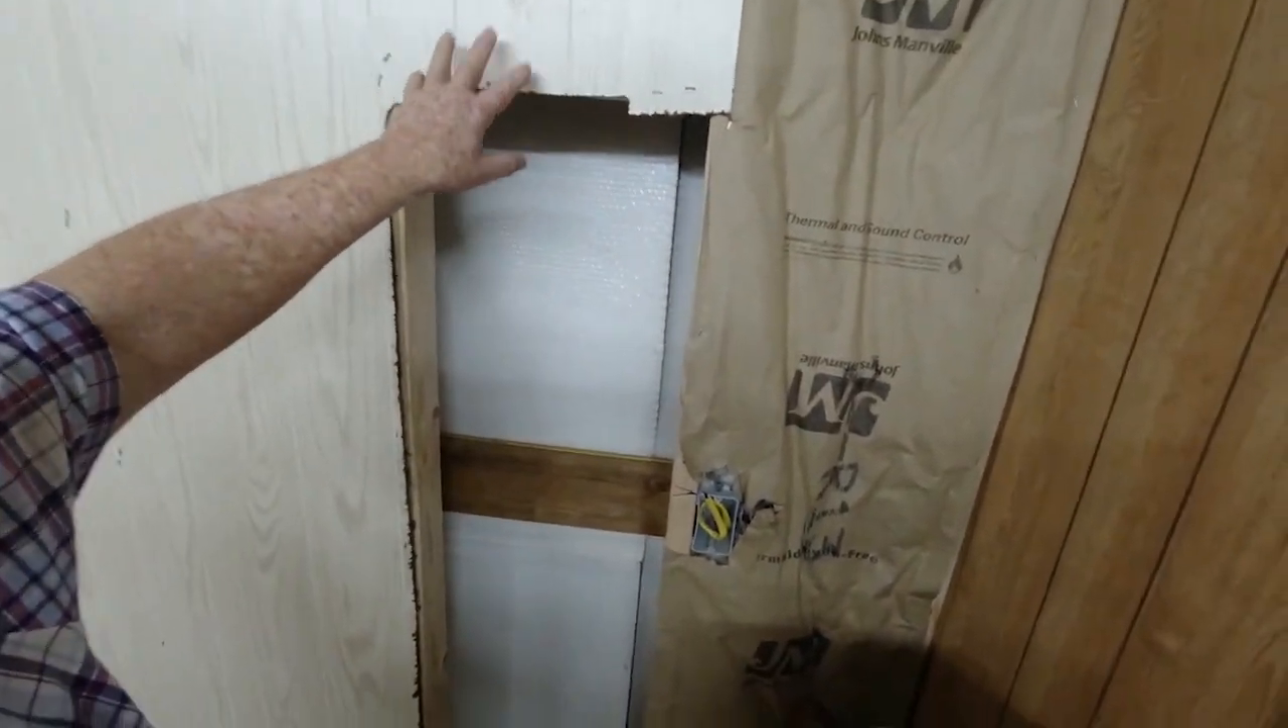So as you can see this wall got some of the paneling up. This is still cut out here.